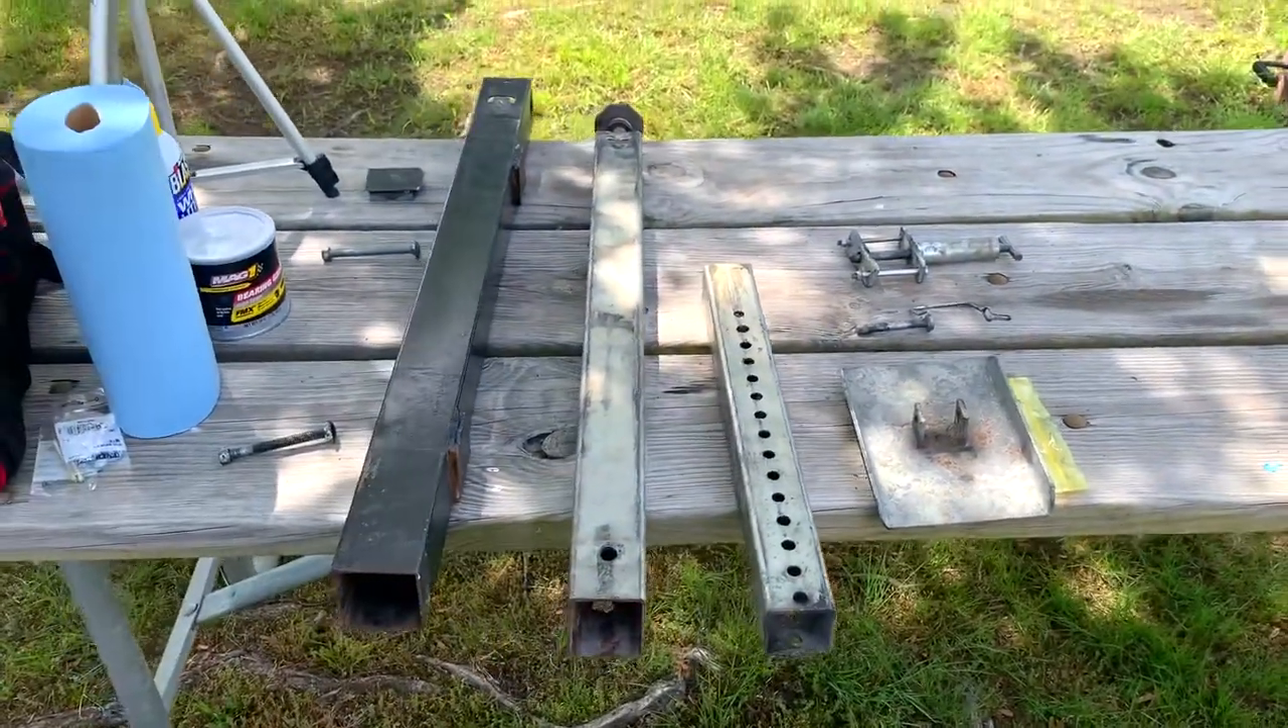So this is all of the pieces when they're taken apart.